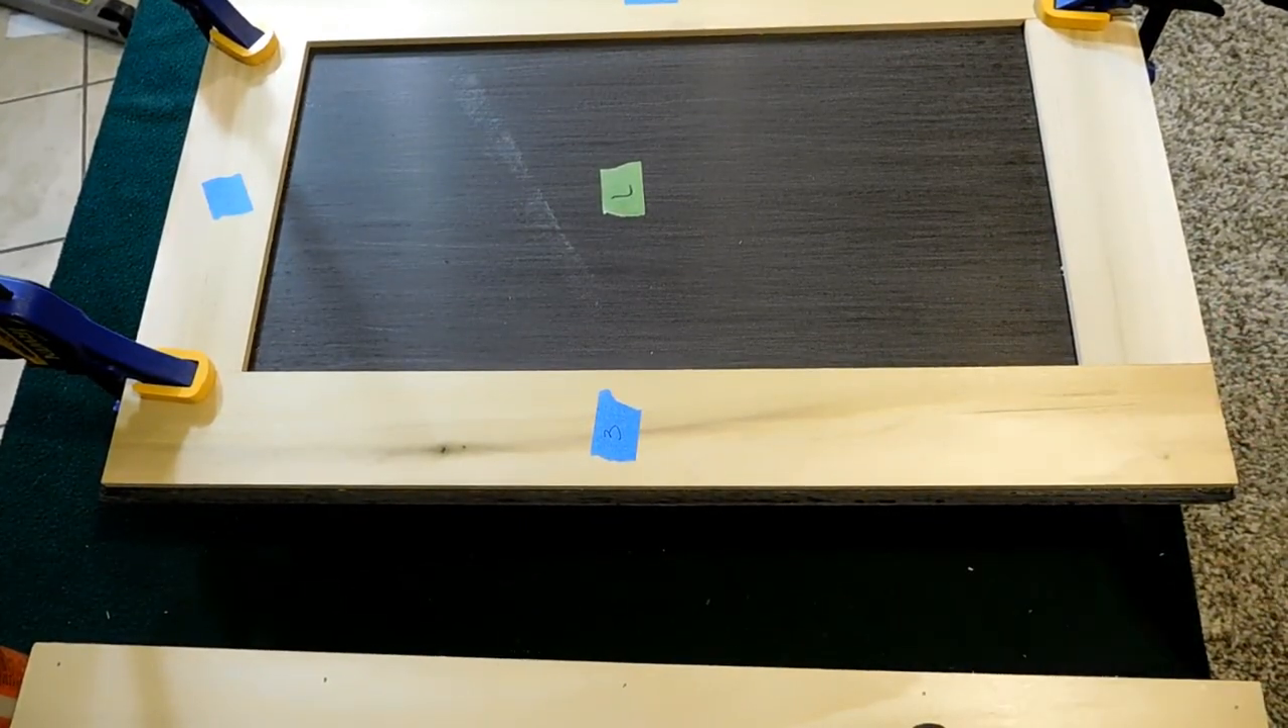Okay so now I have got all of my pieces glued on.